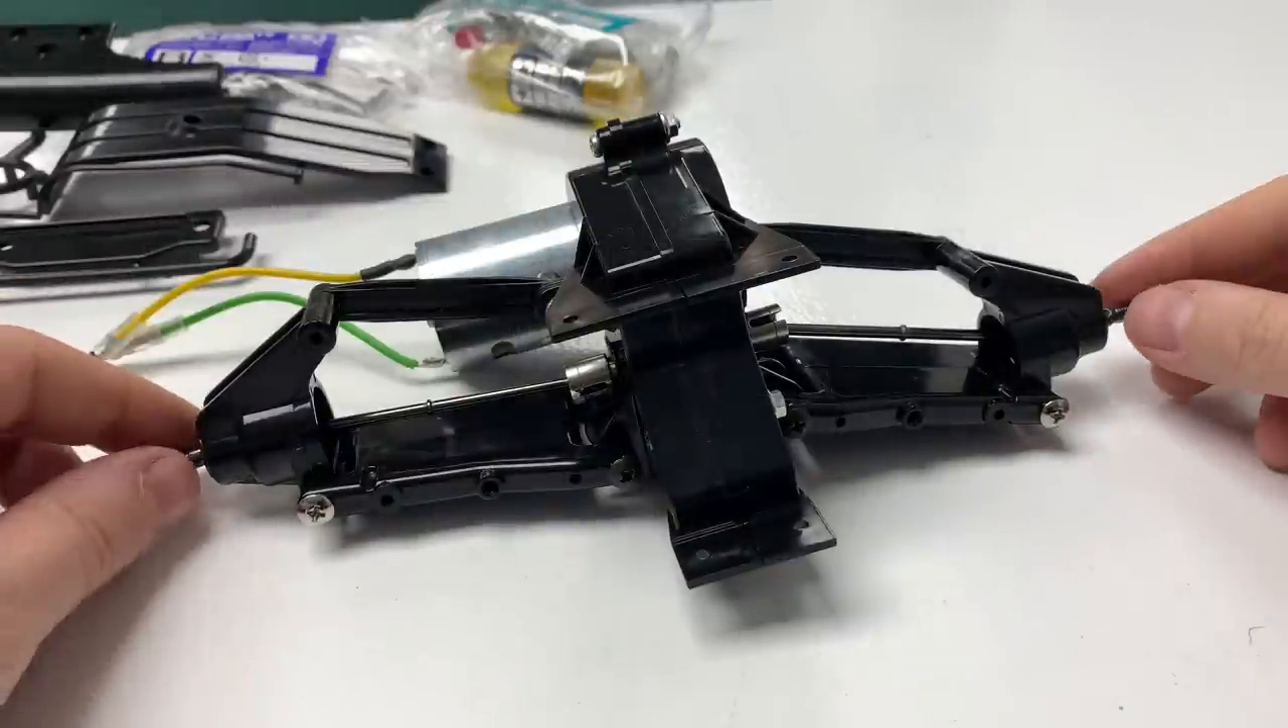Right, that's the rear gearbox full assembly done.